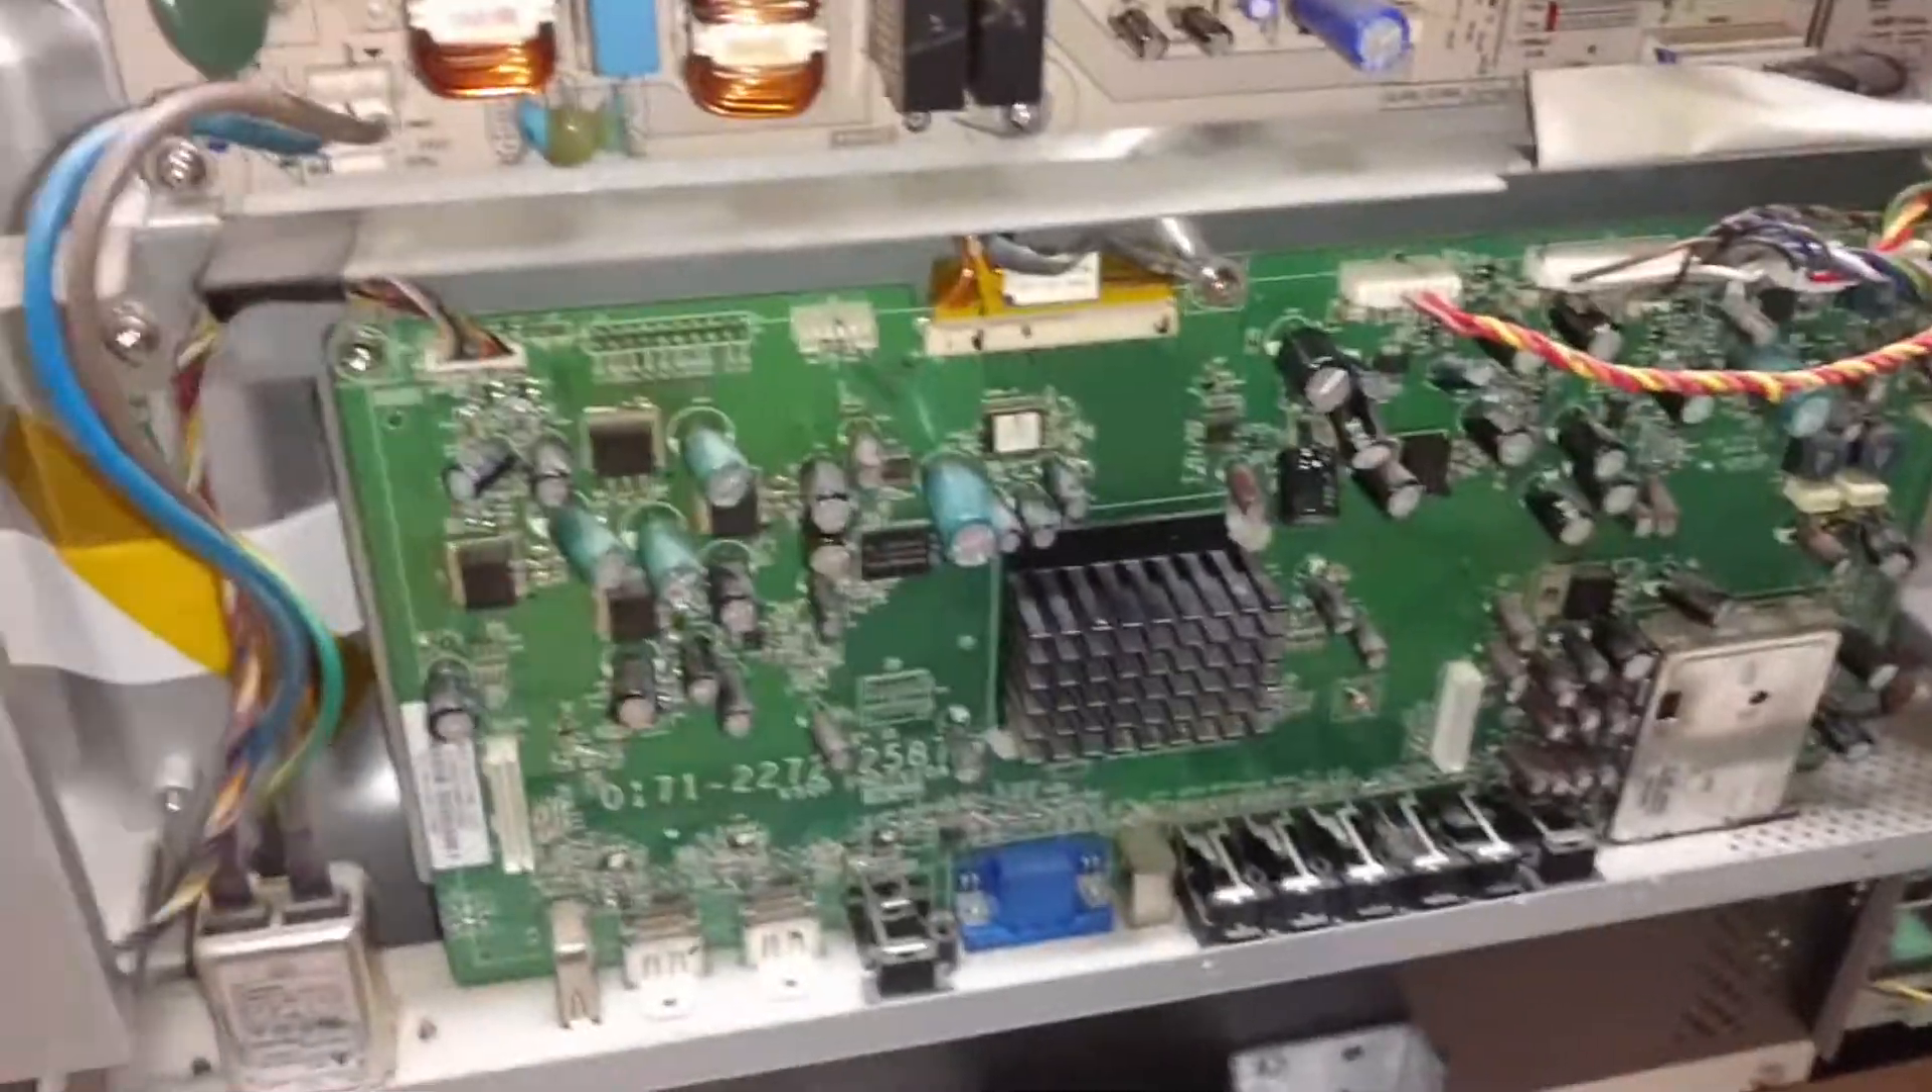The main board is installed for testing.